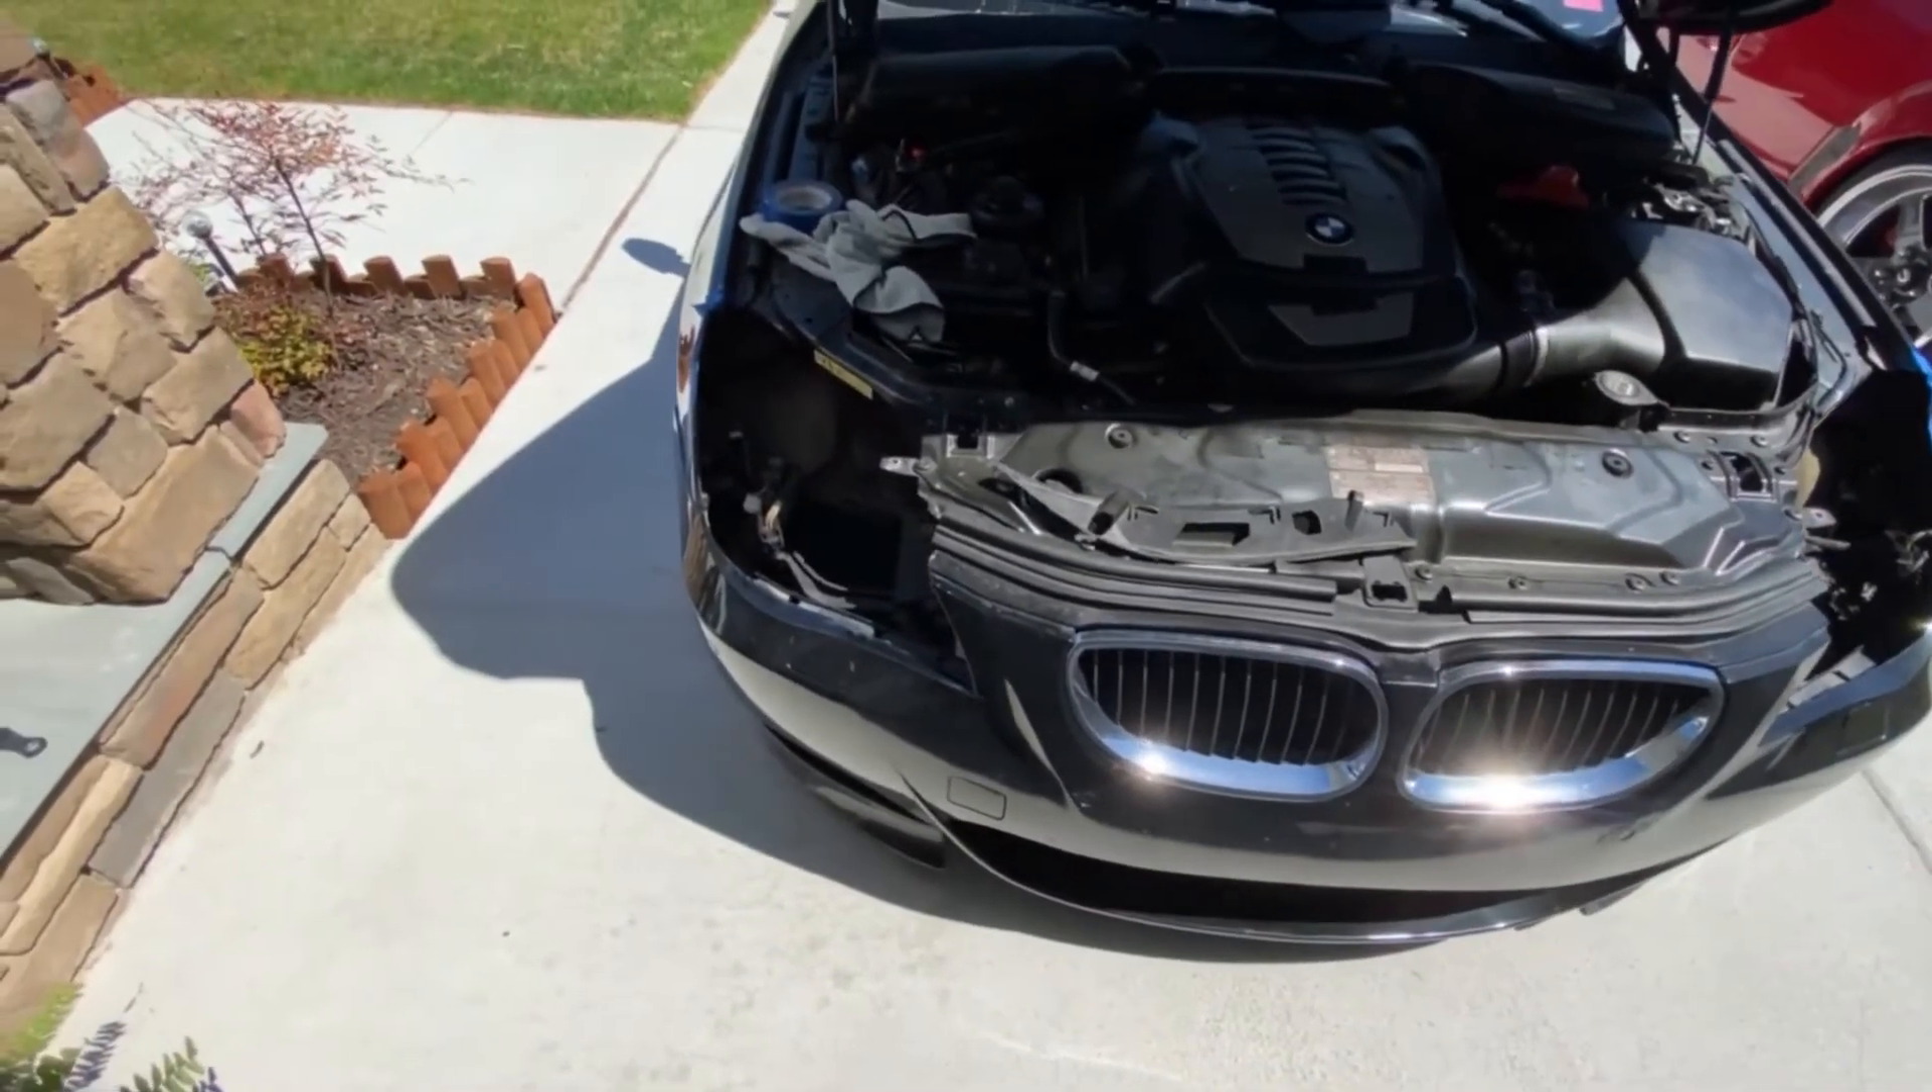Alright, so both headlights are out. One, two.